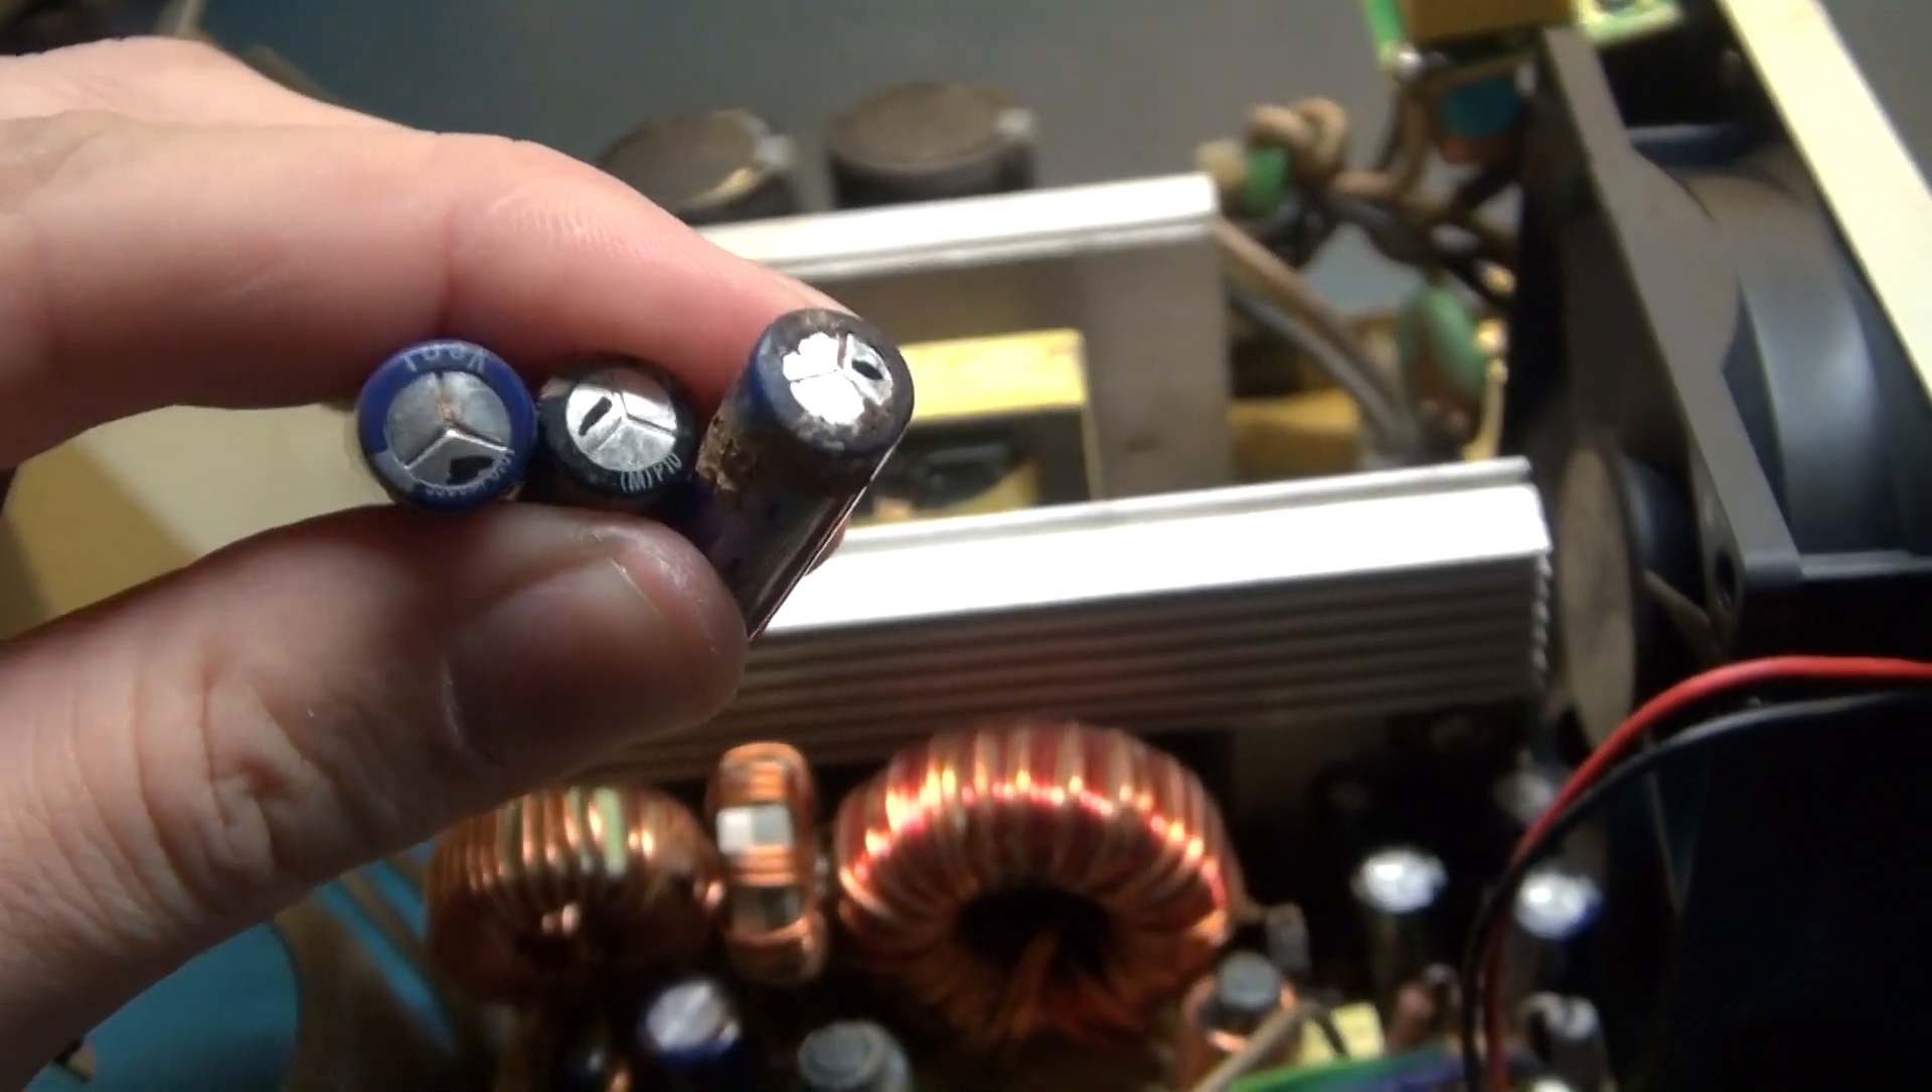So I pulled out one, two, three, three known bad capacitors.